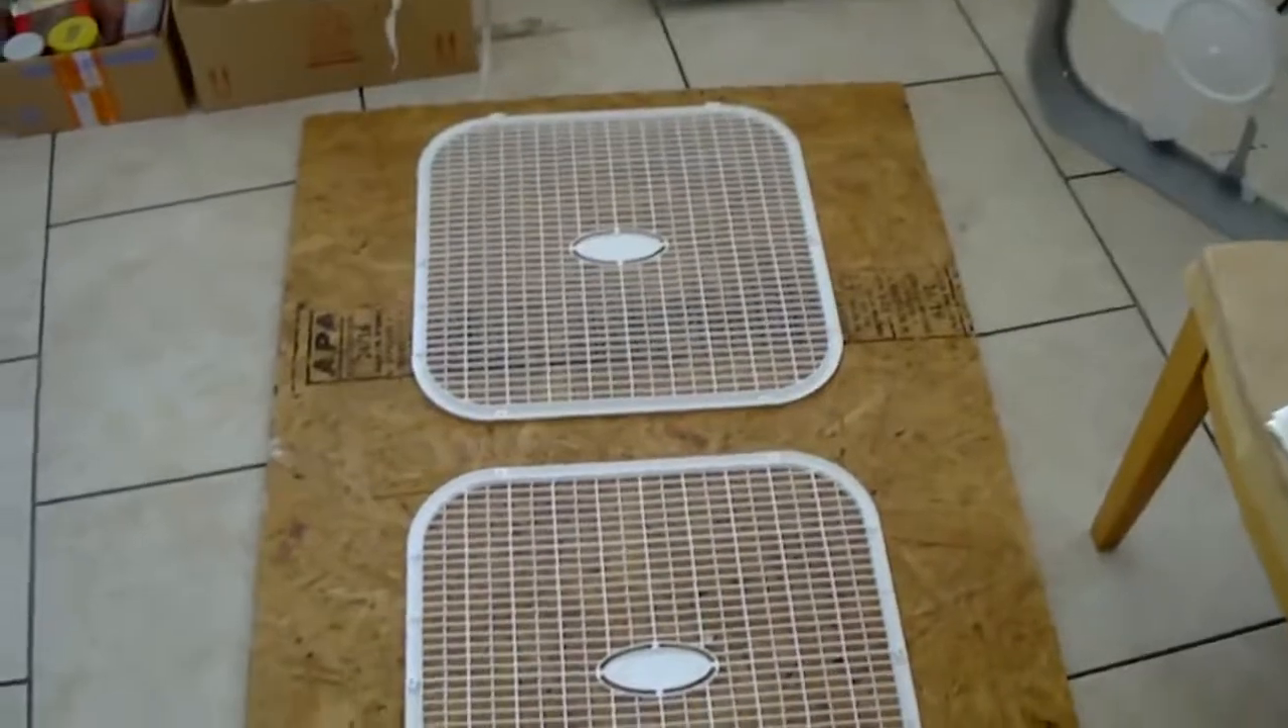I have lifted the box fans off and left the front screen on this will be my template to drill holes.